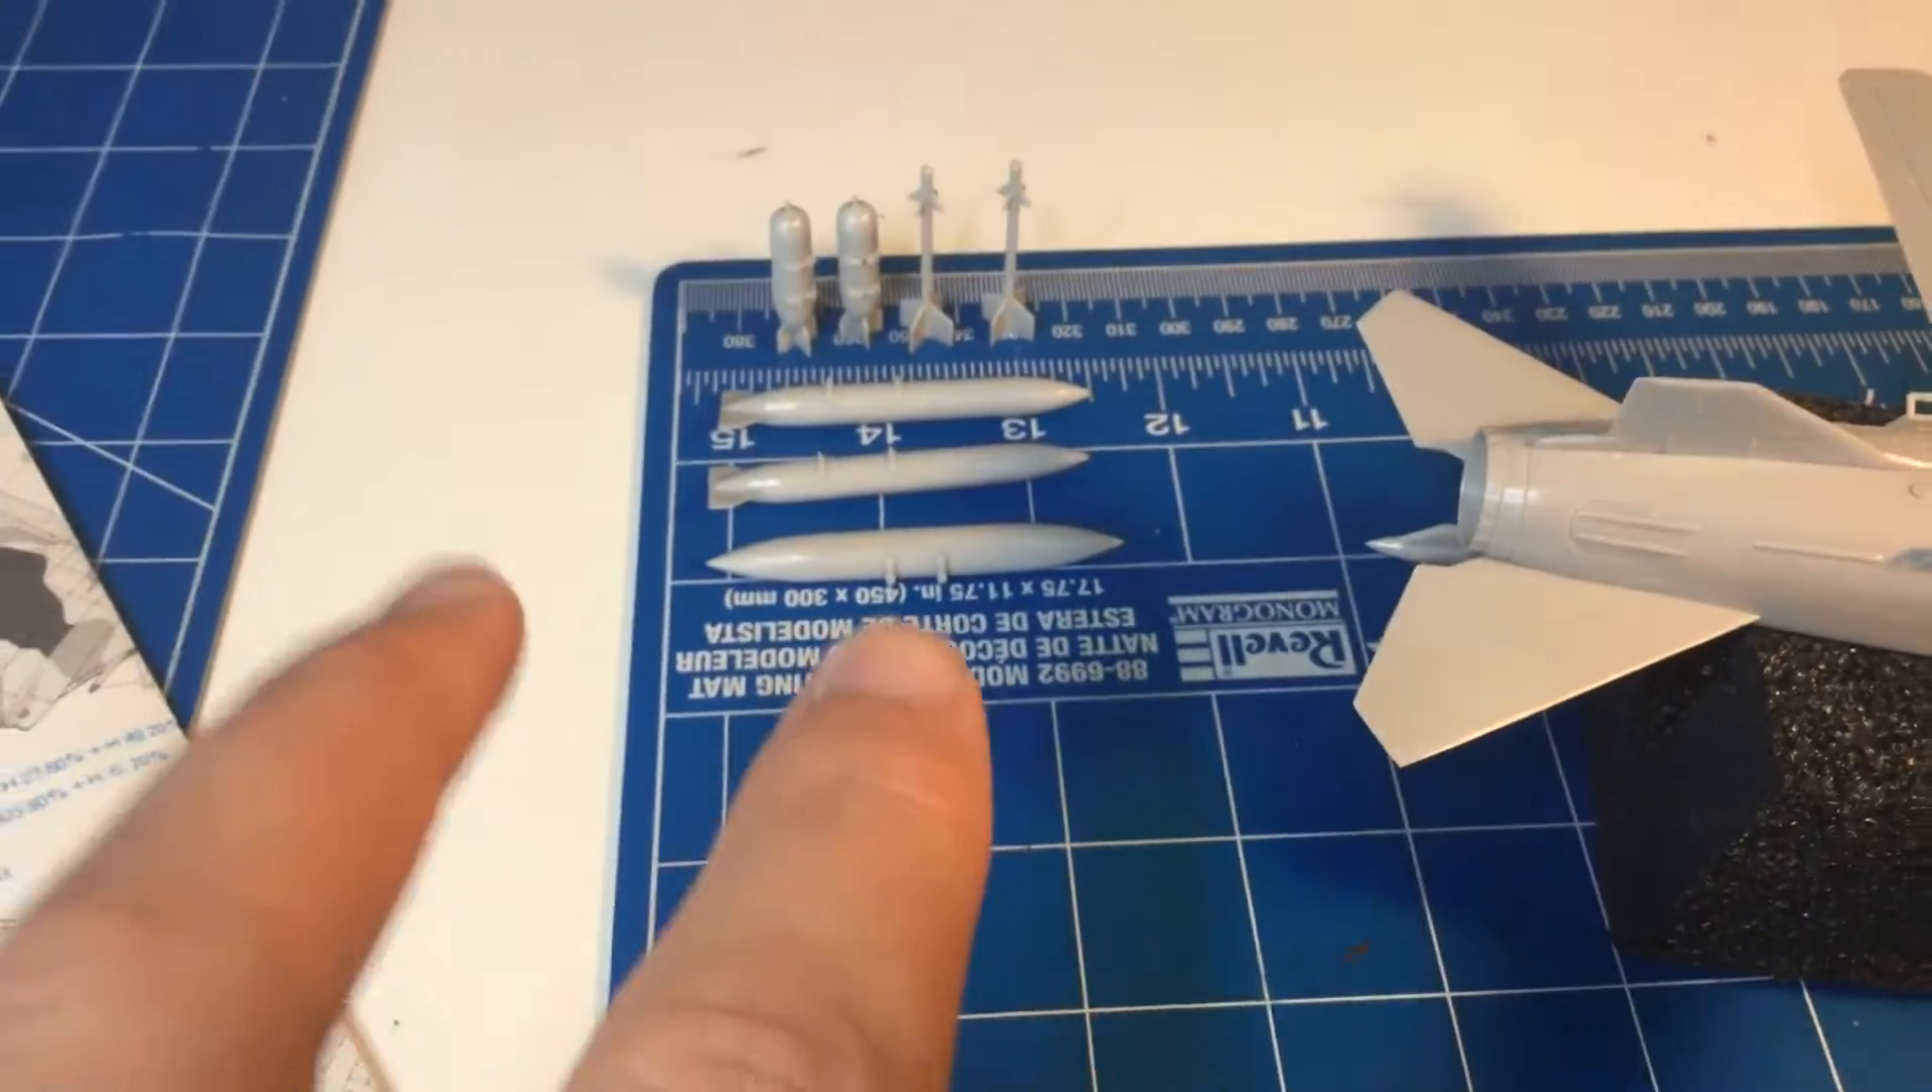So we've even, we've even got the weapons assembled. We've got two bombs, three fuel tanks, and, um, two air-to-air missiles.